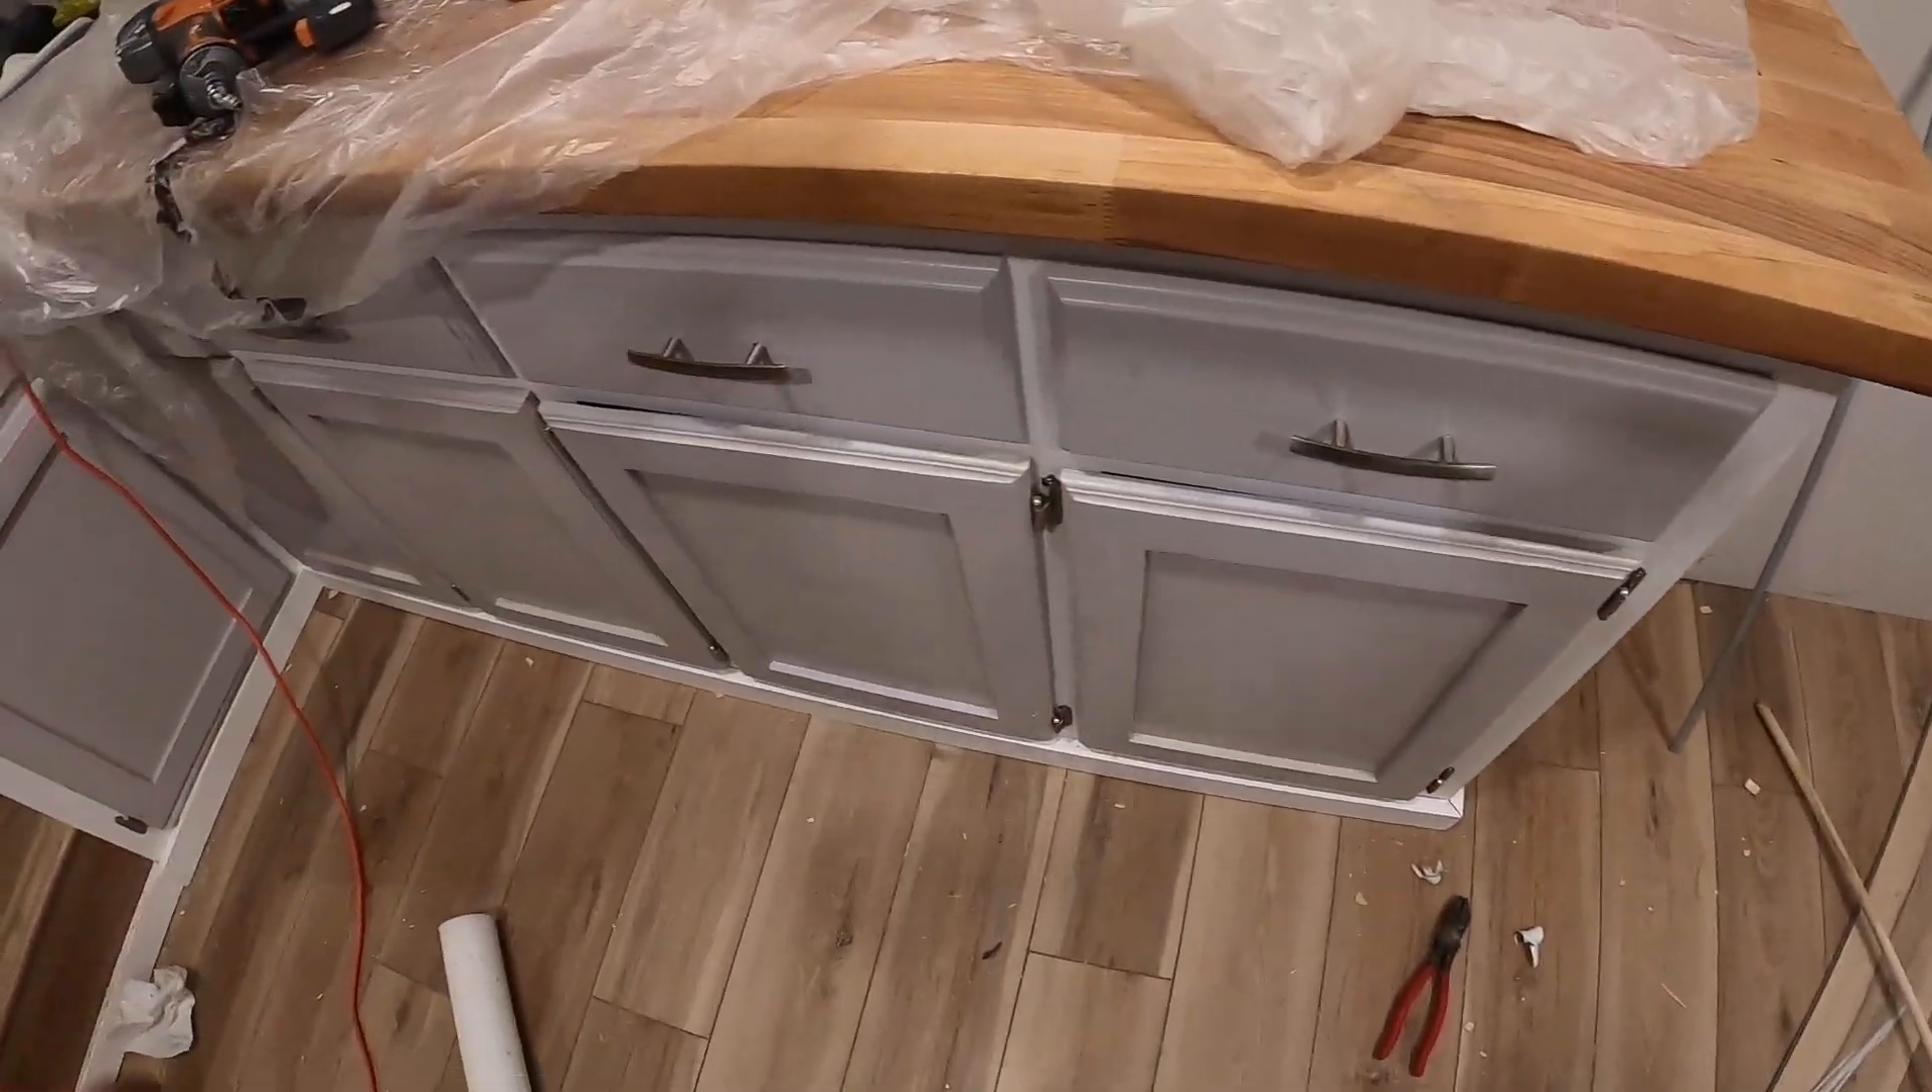All the cabinets here are finished other than the doorknobs.